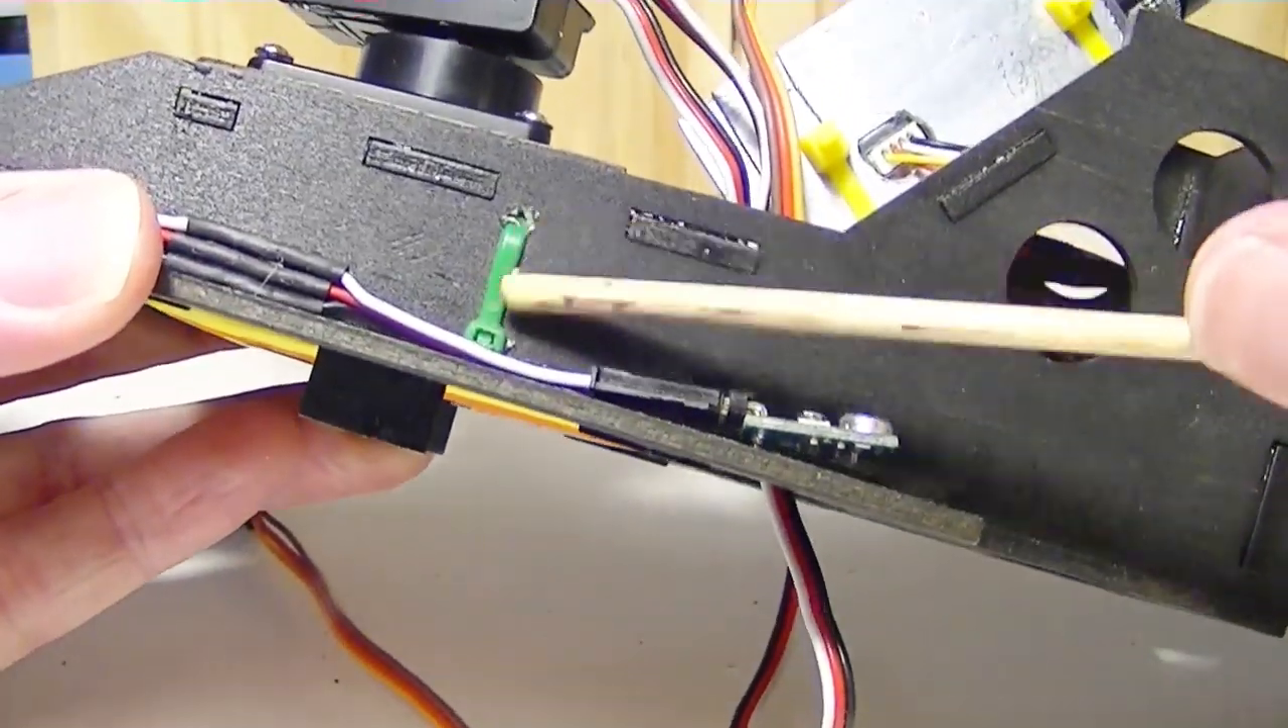Not everything is velcroed though like I said the wiring harness has a tie wrap right here so that won't come loose.